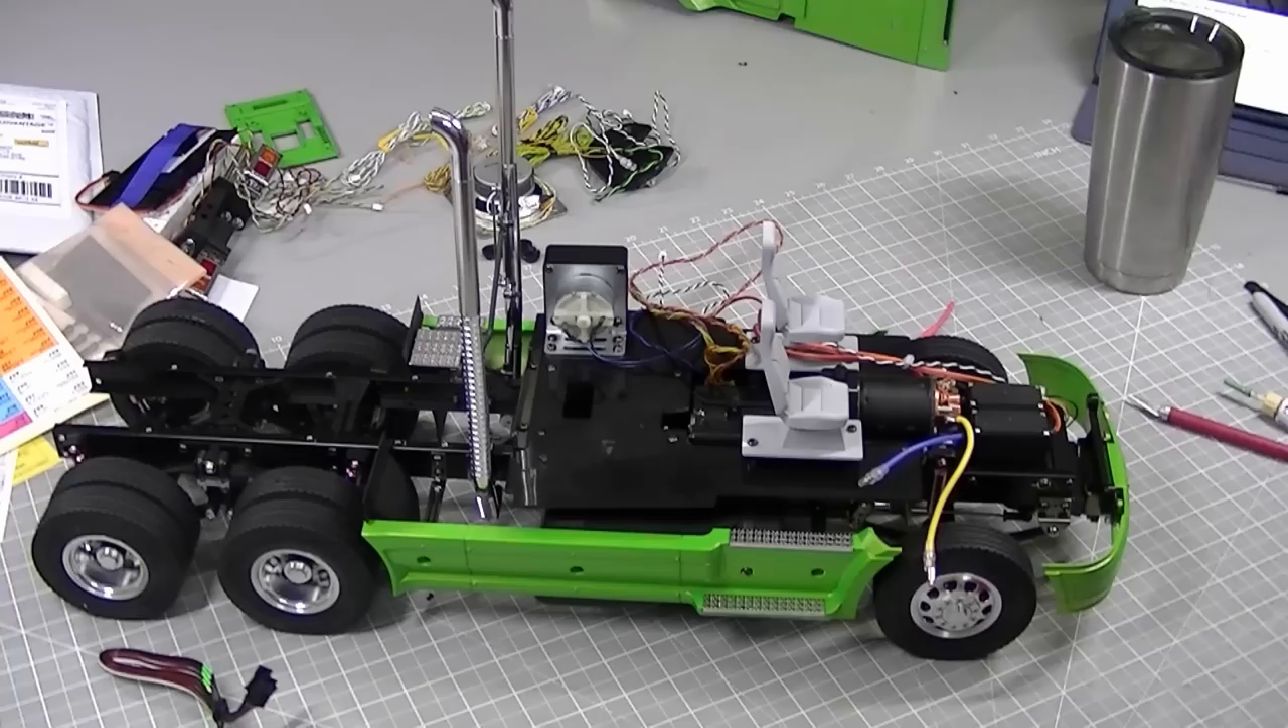So I've got my bumper mounted.